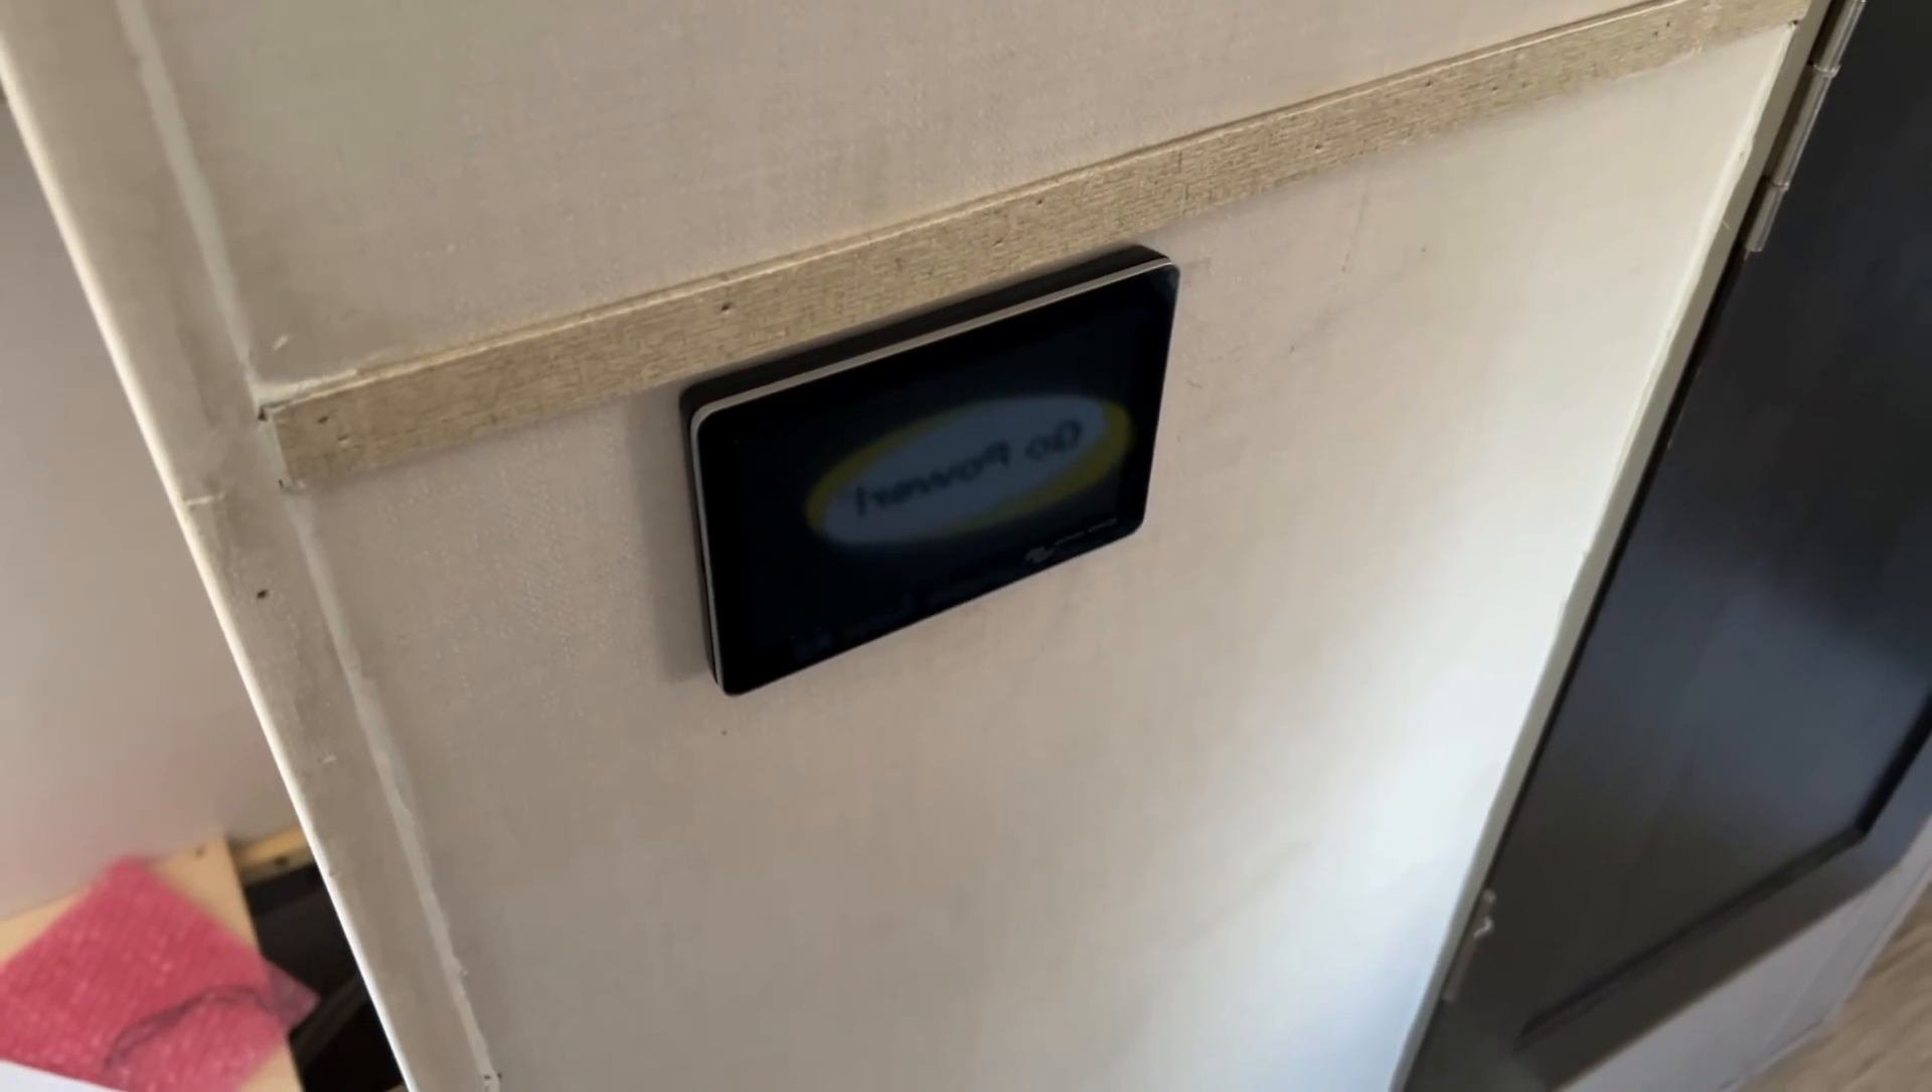We've also, uh, while, while, uh, I was working over the weekend, I went and got the, uh, the touch 50 display installed.